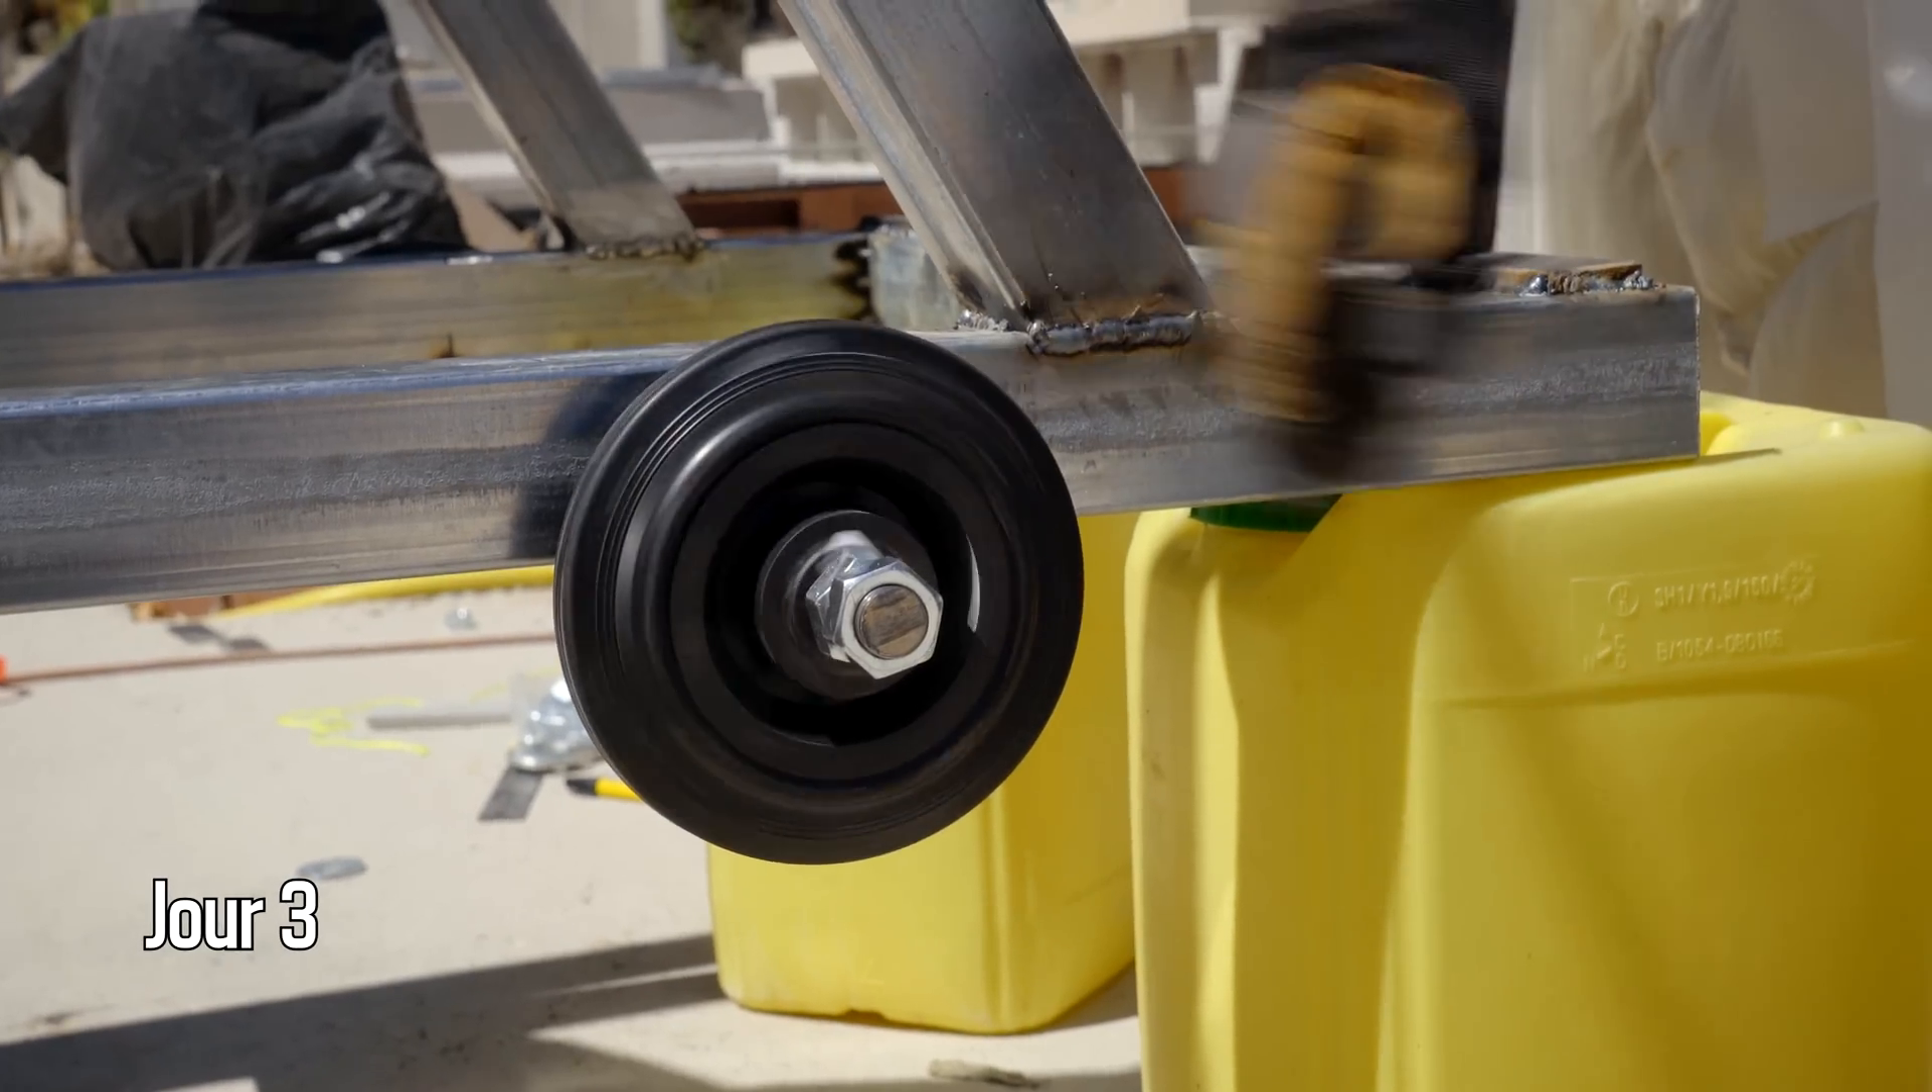Les roues sont fixées, on va pouvoir le lever.